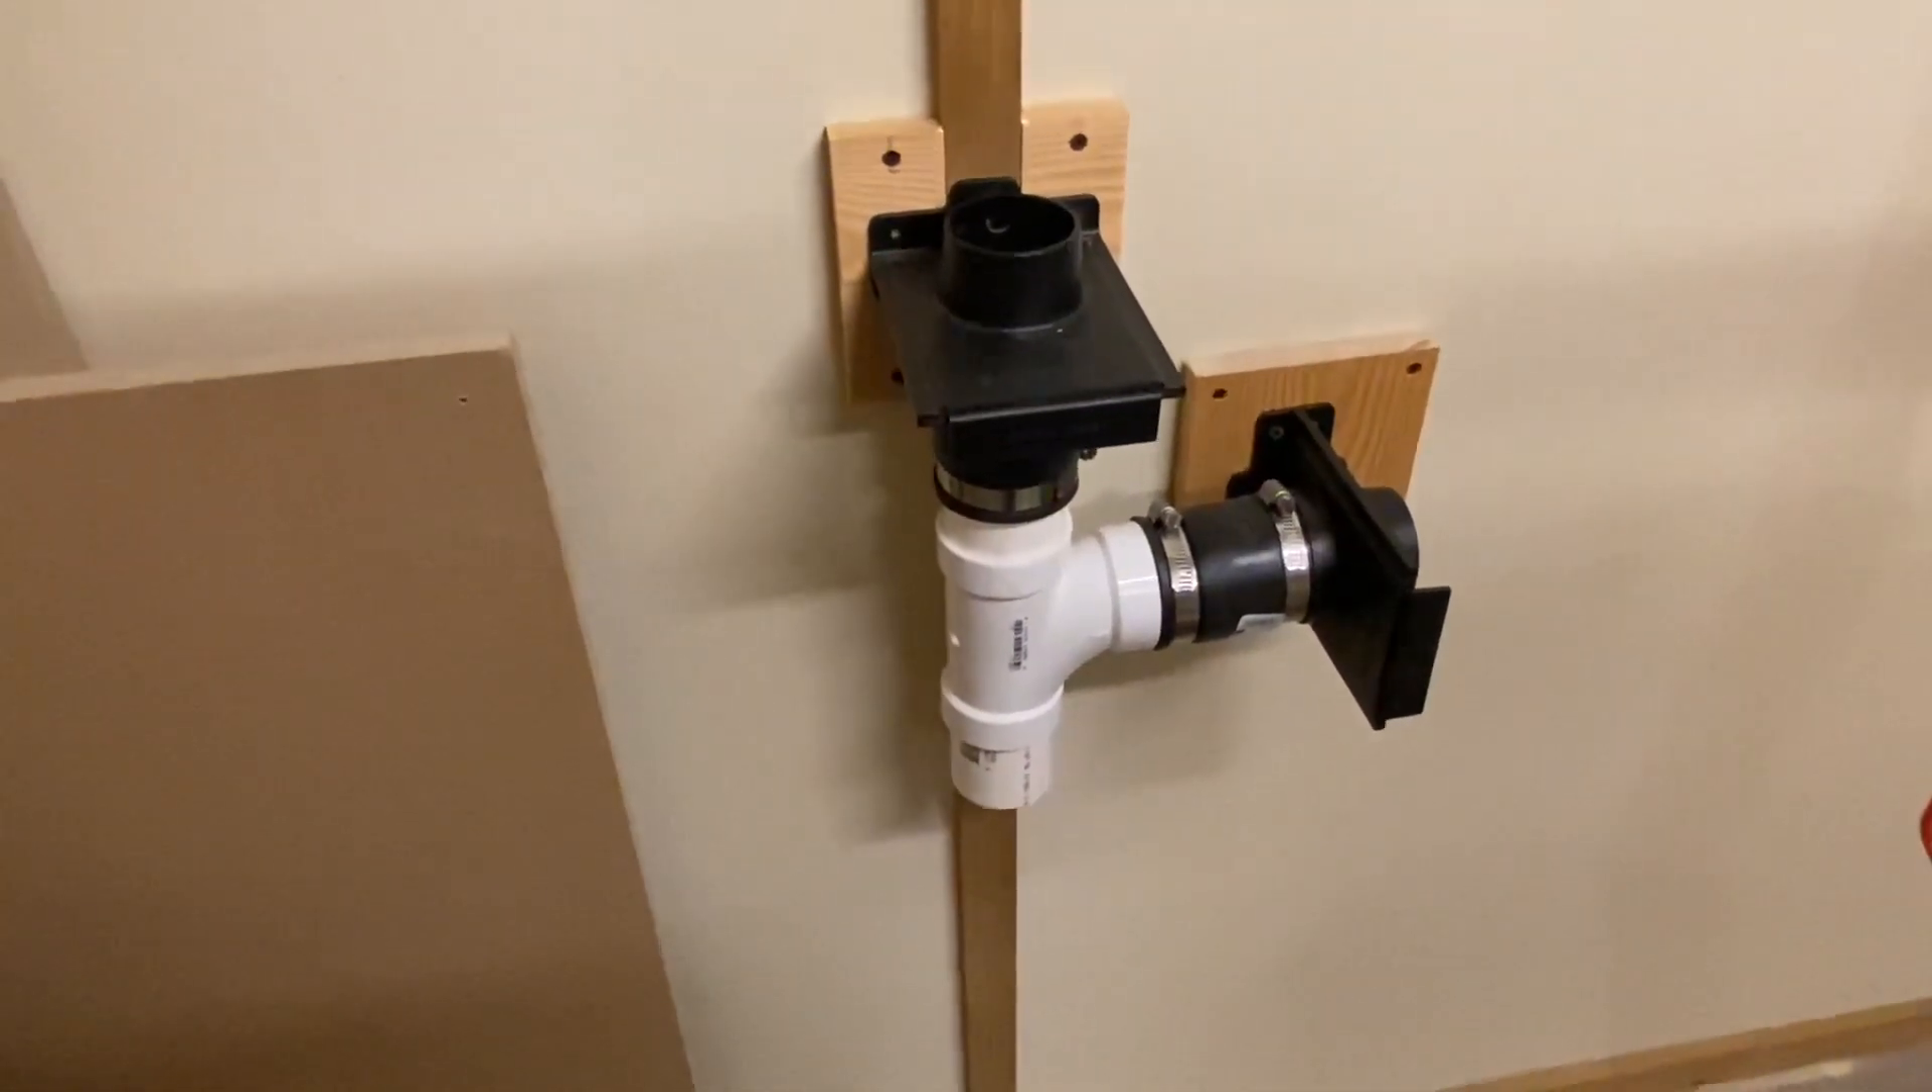So anyway I've got the blast gates in place.